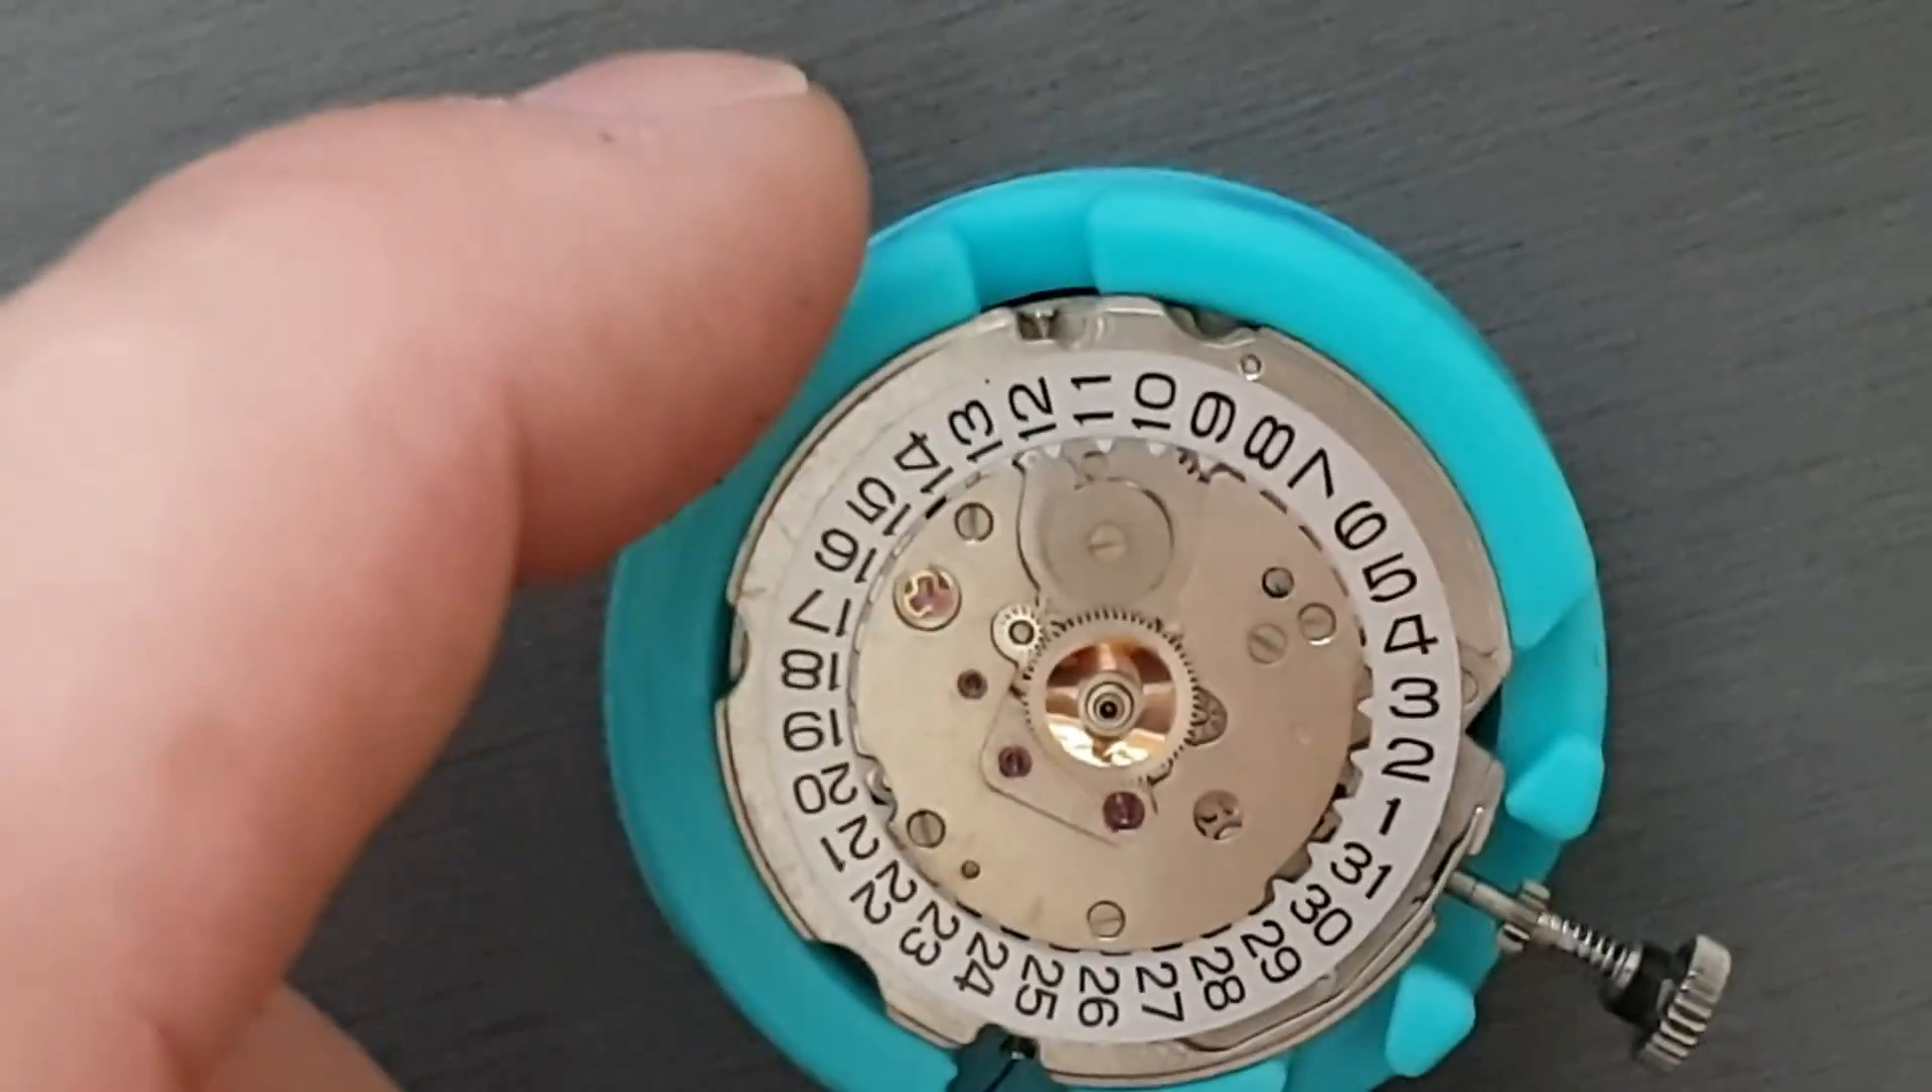Alright, so we've got the movement out now and I've taken the dial off off camera because I don't want to risk damaging it really.